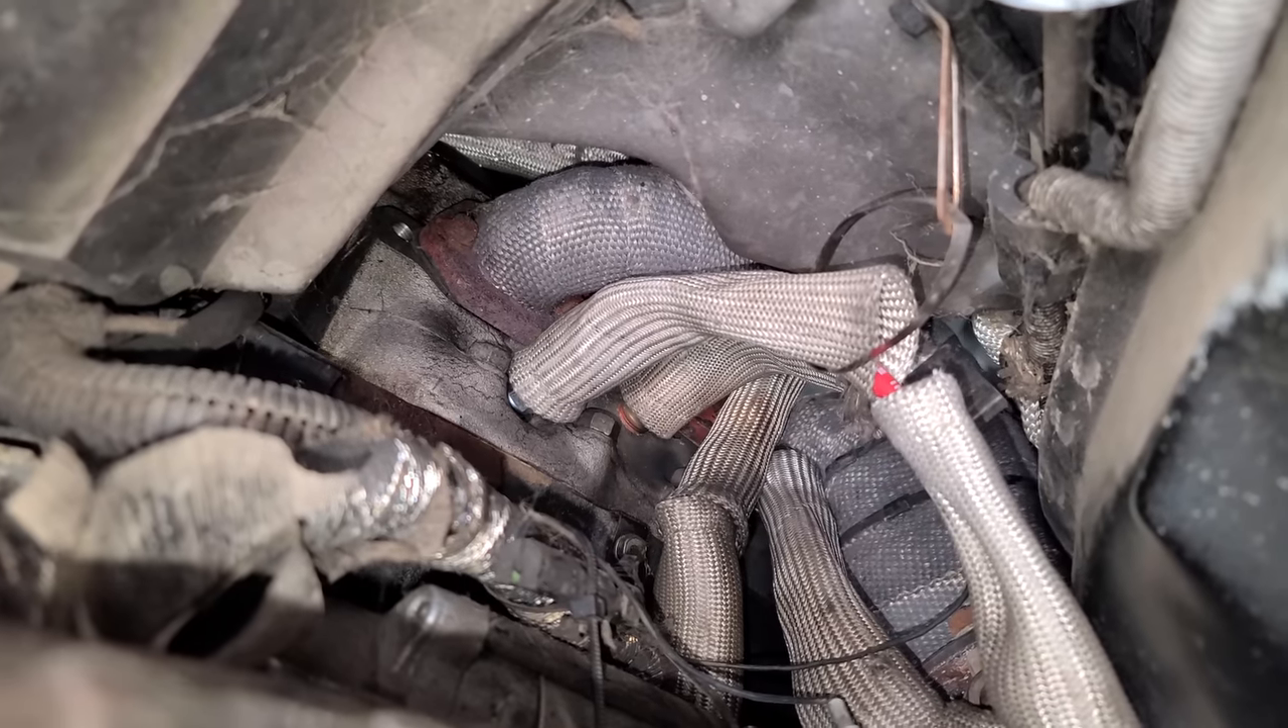All right I have all the protective sleeves back on.